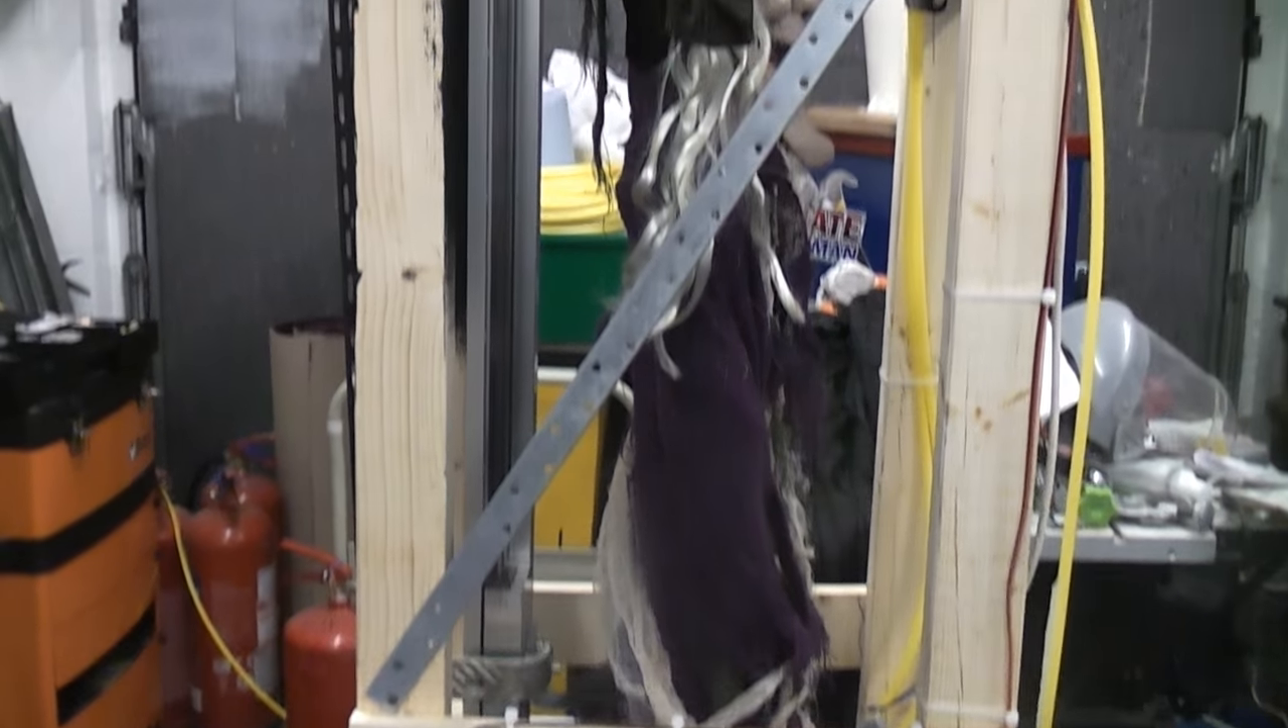So I've now put a steel brace in.